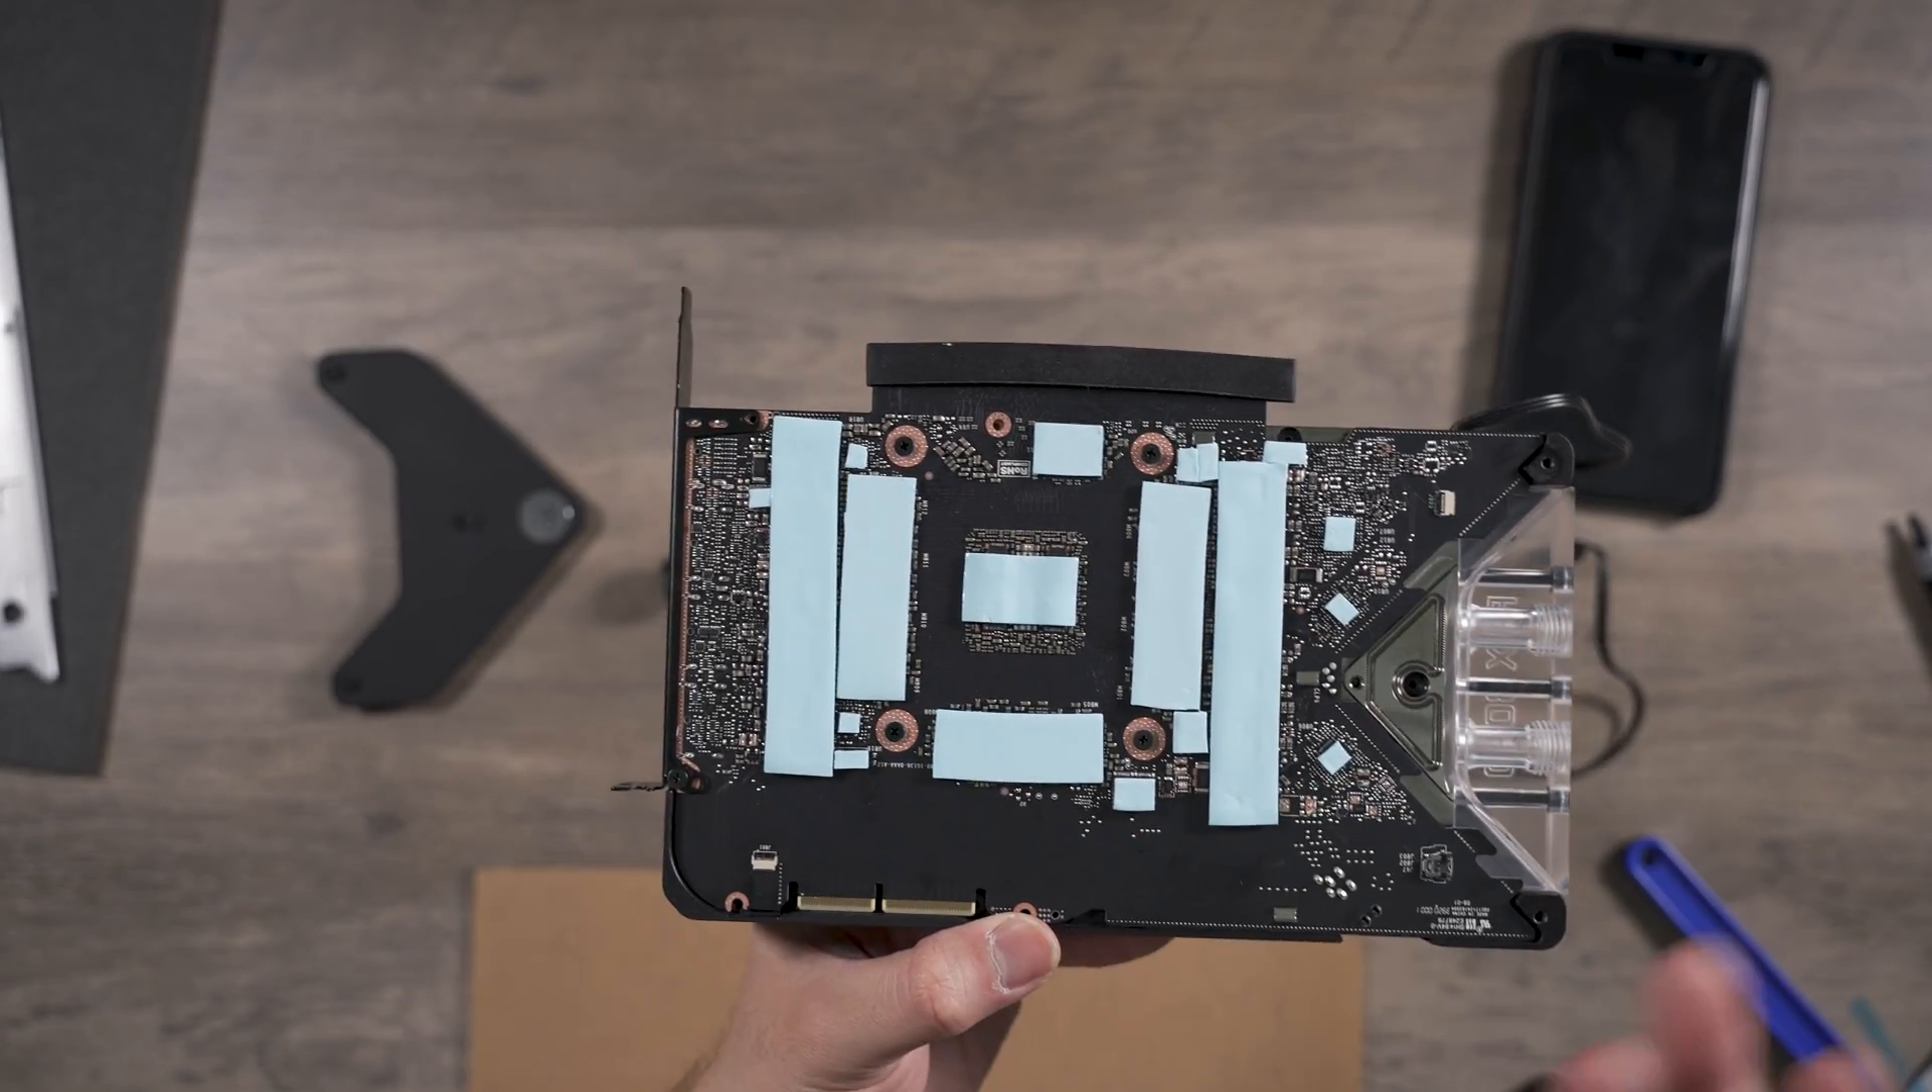So i got the pads on the back done.